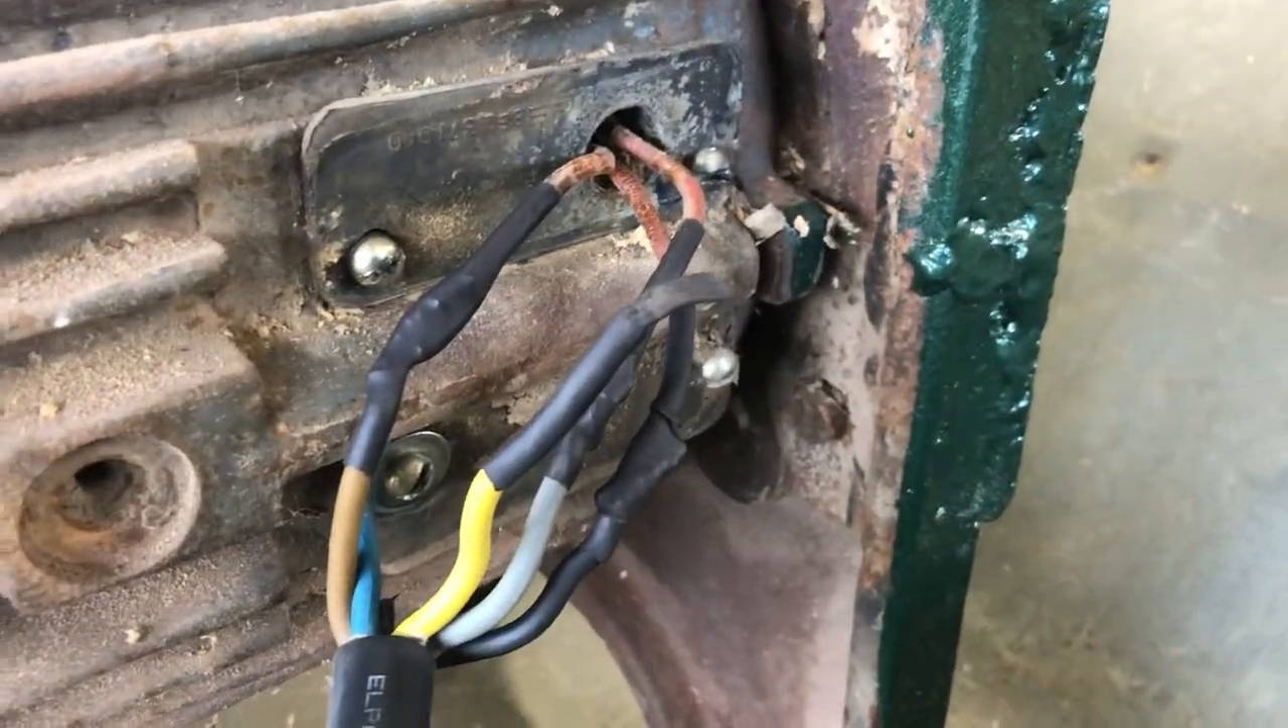I soldered new cable to these wires and also put heat shrinks on all of the joints.